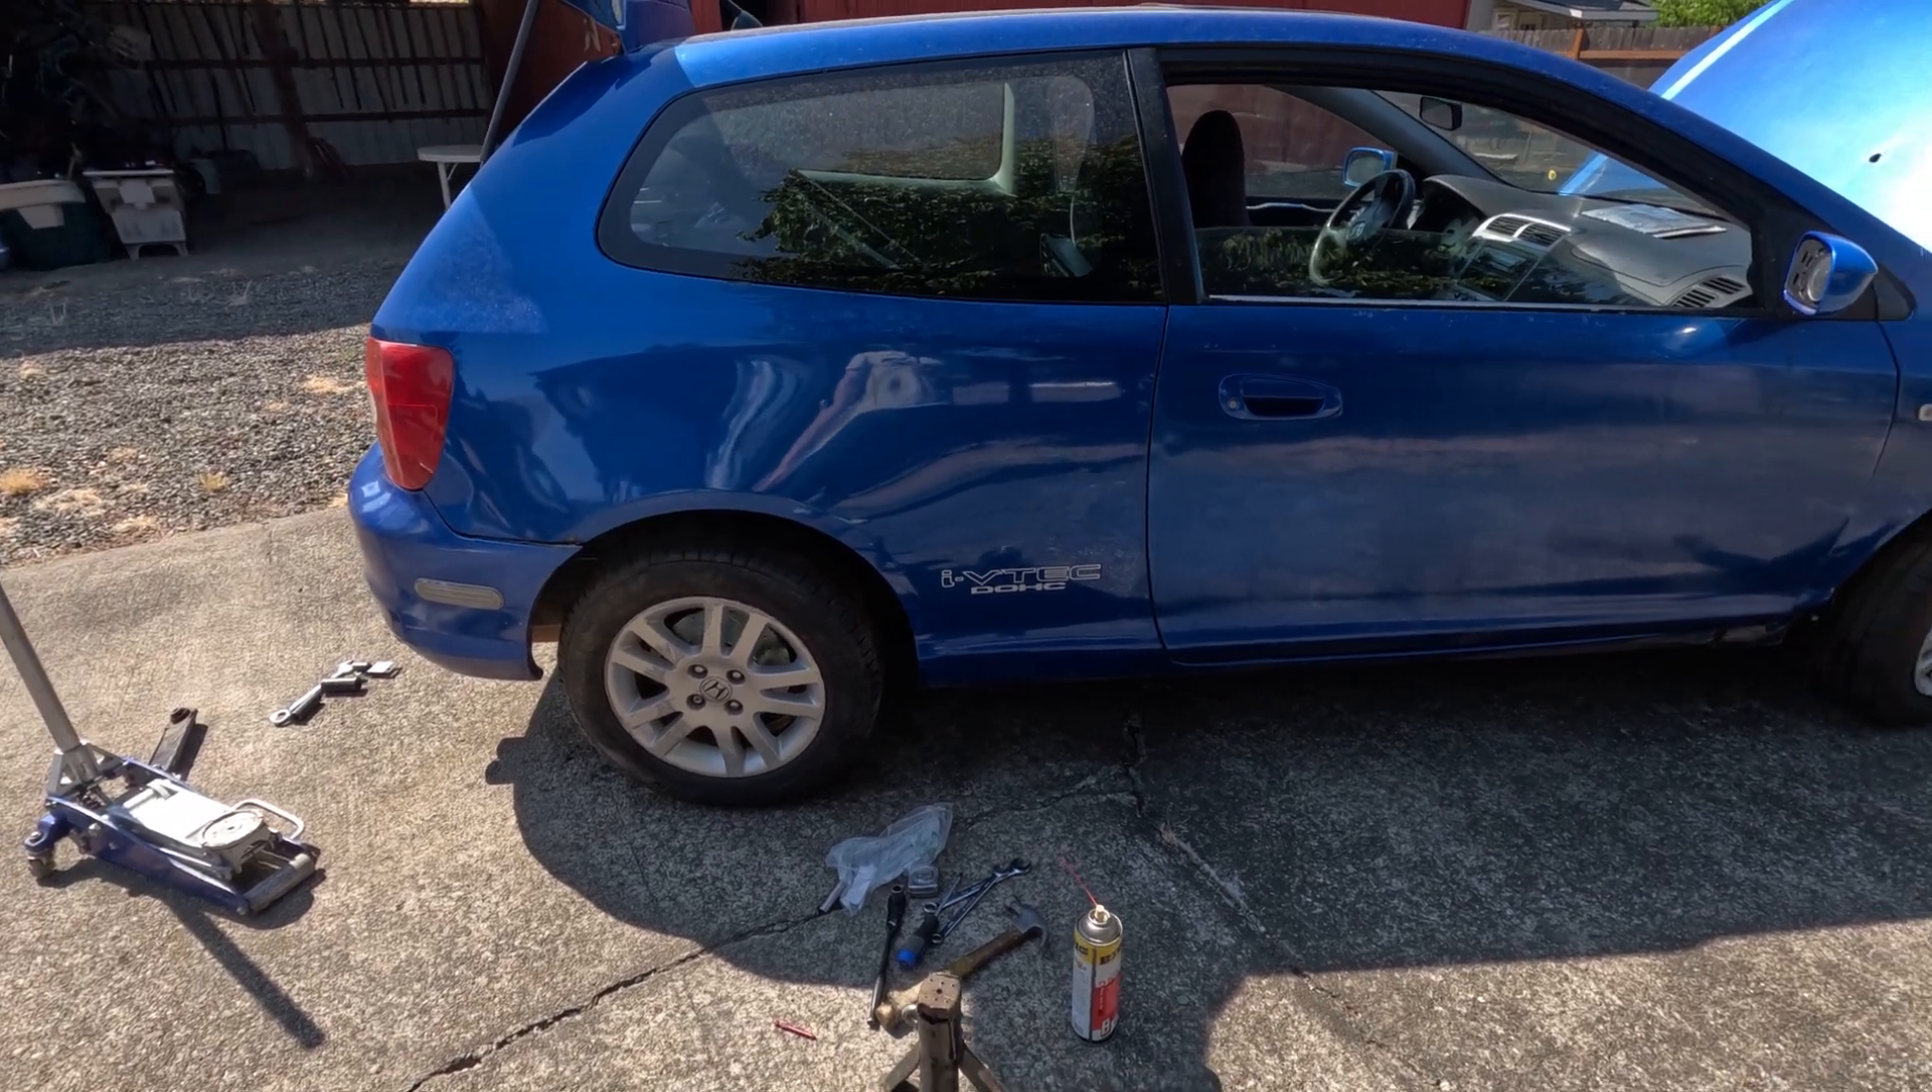I already threw the wheel back on.